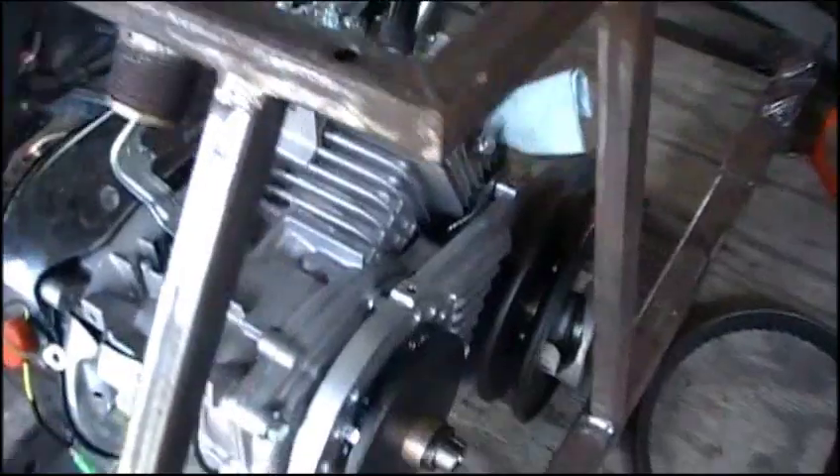Alright, so we have the motor mounted within the confines of the racing lawnmower chassis.